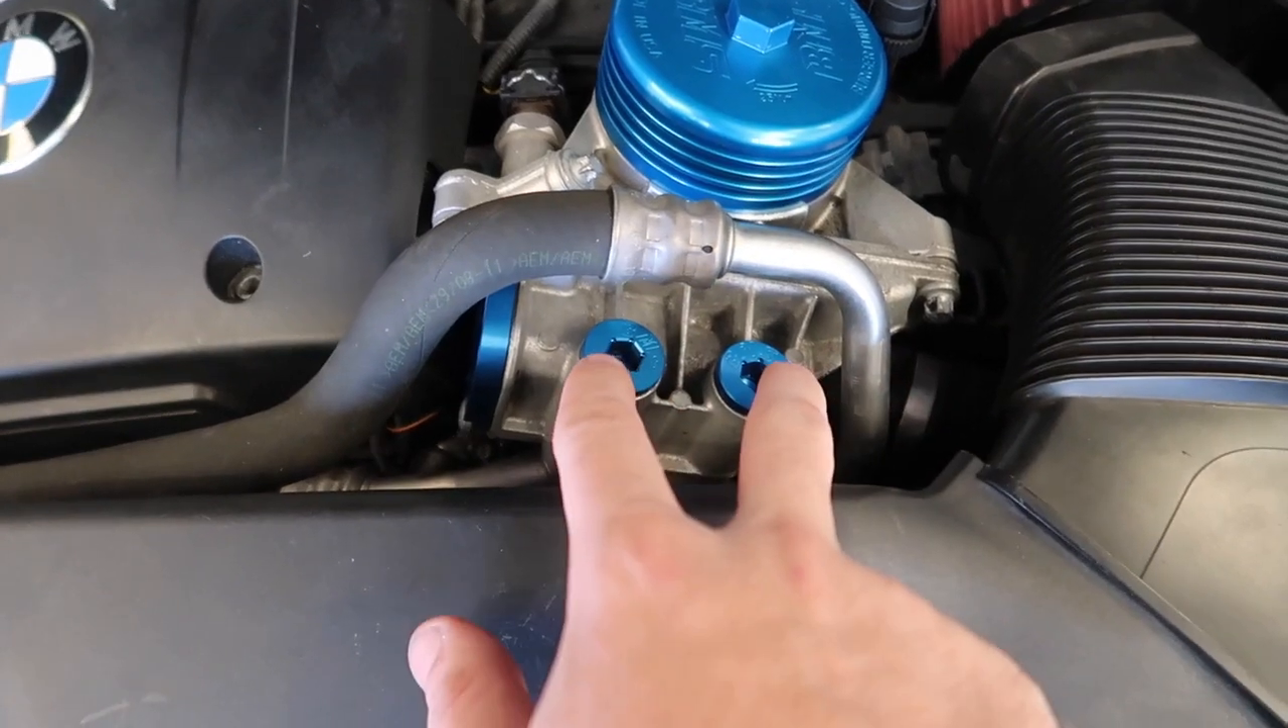And just like that guys we went ahead and installed the bms oil filter cap the two screws for the cooling the thermostat housing and that piece that goes to the inside.